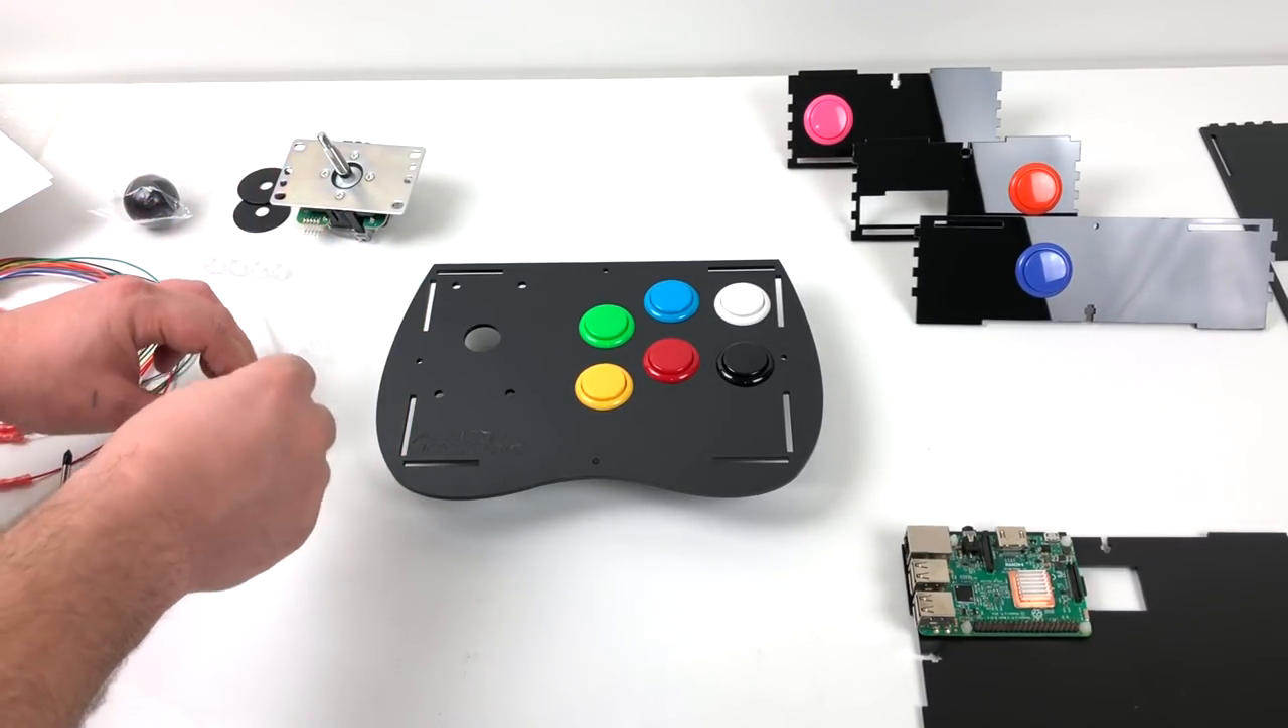With all of my buttons in place, it's time to mount the joystick.